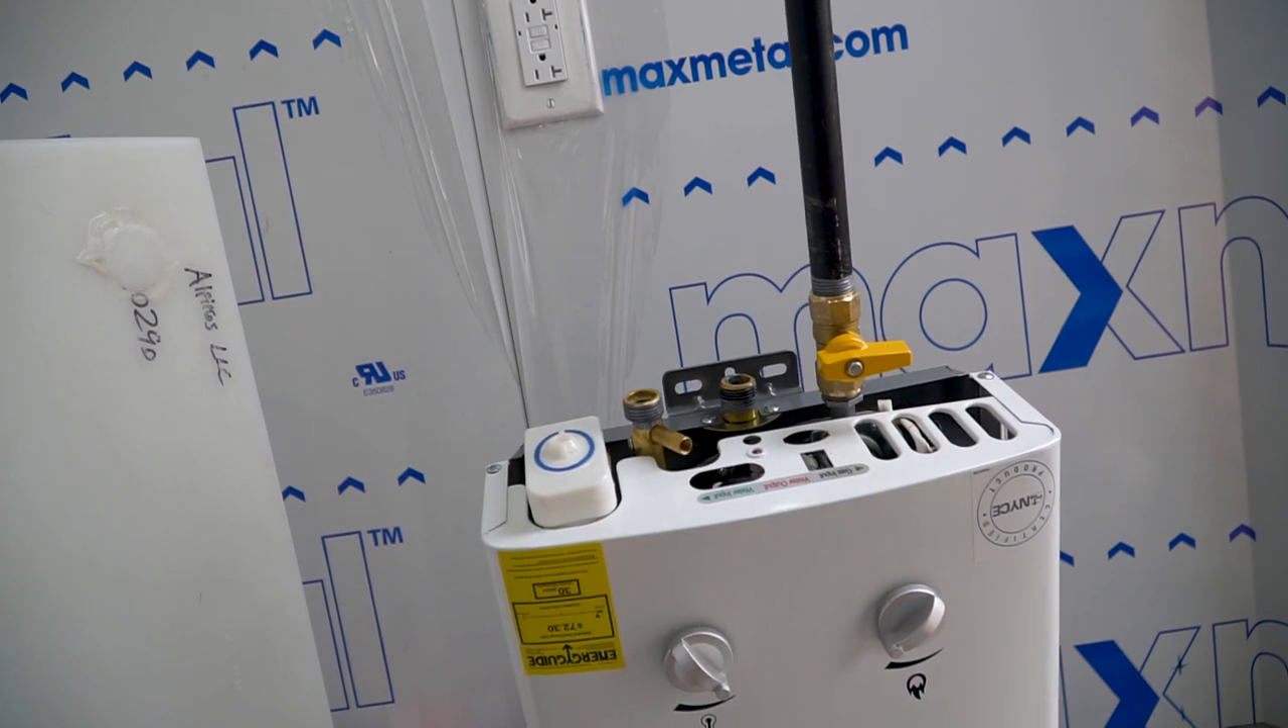Okay, so we've got the gas pipe connected.